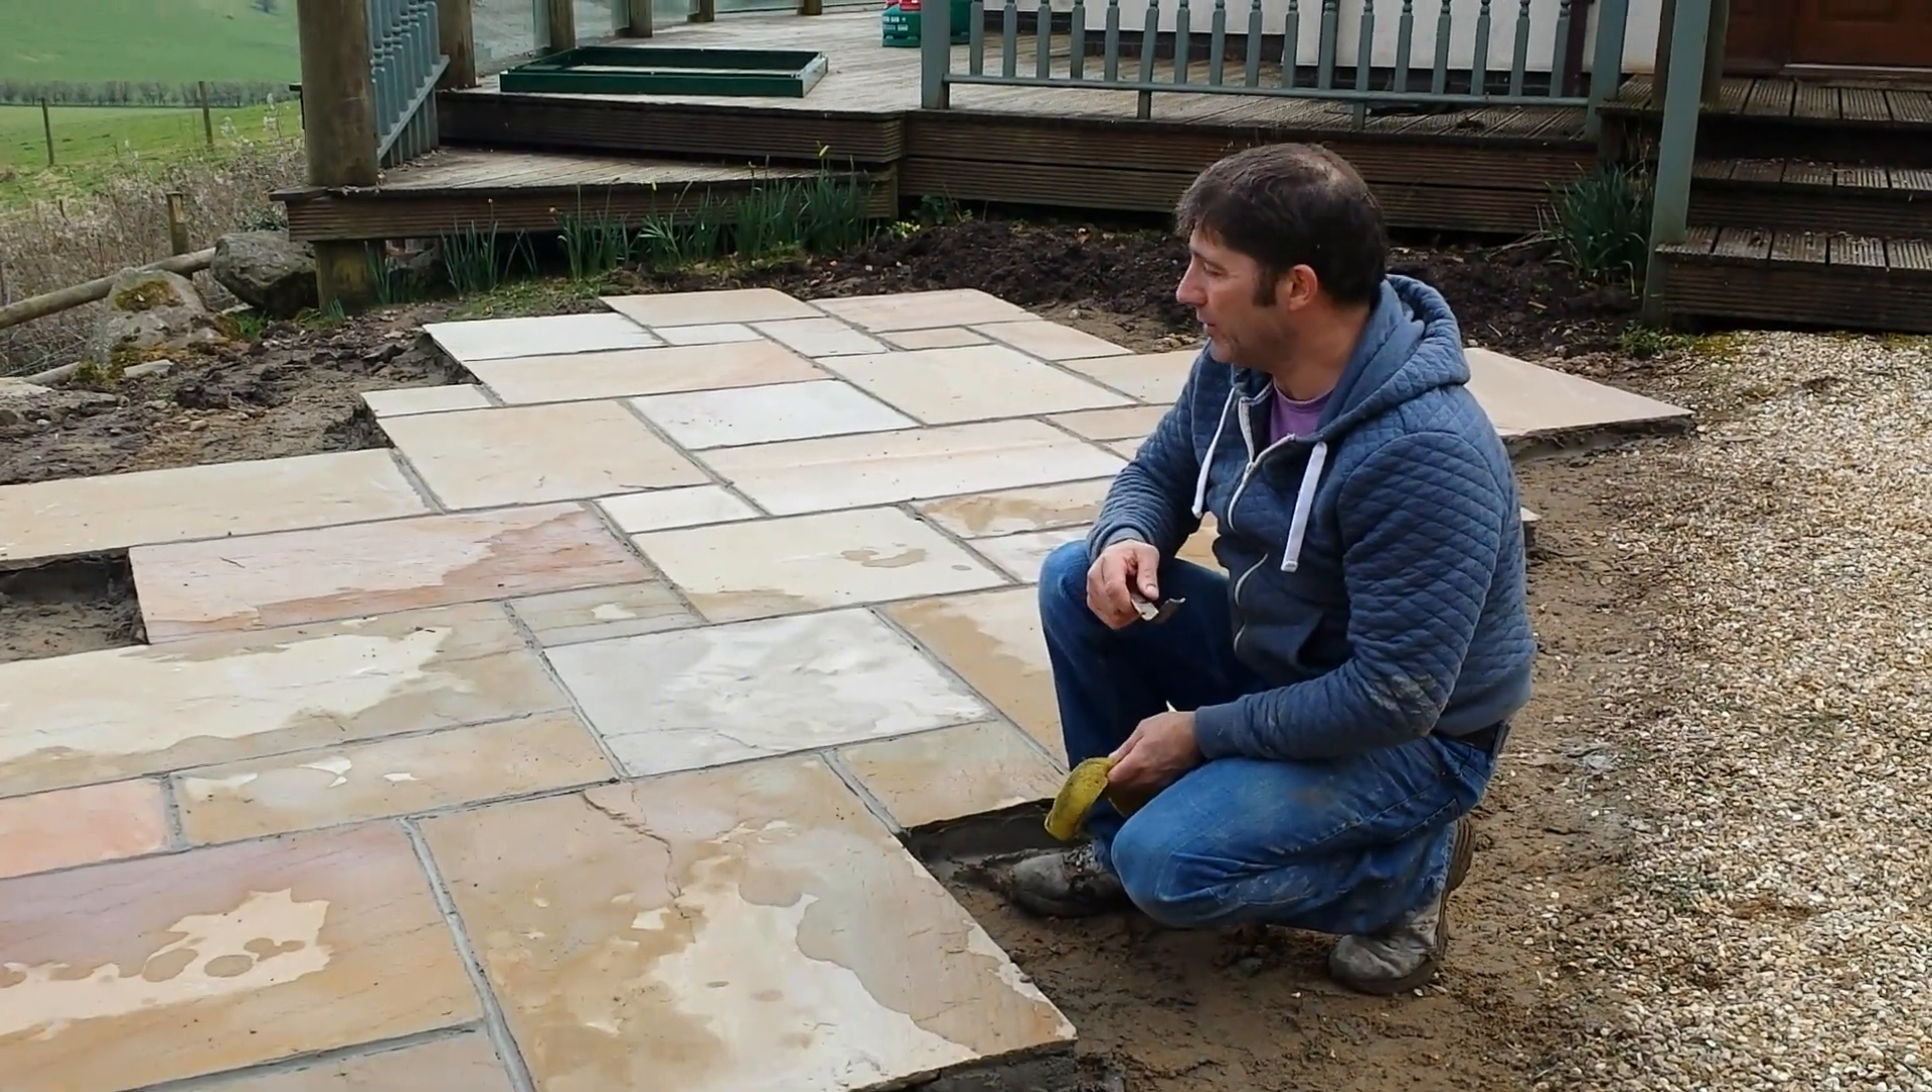A couple of hours on and we've laid nearly 15 square metres of paving and we've pointed it as well as we've gone along.